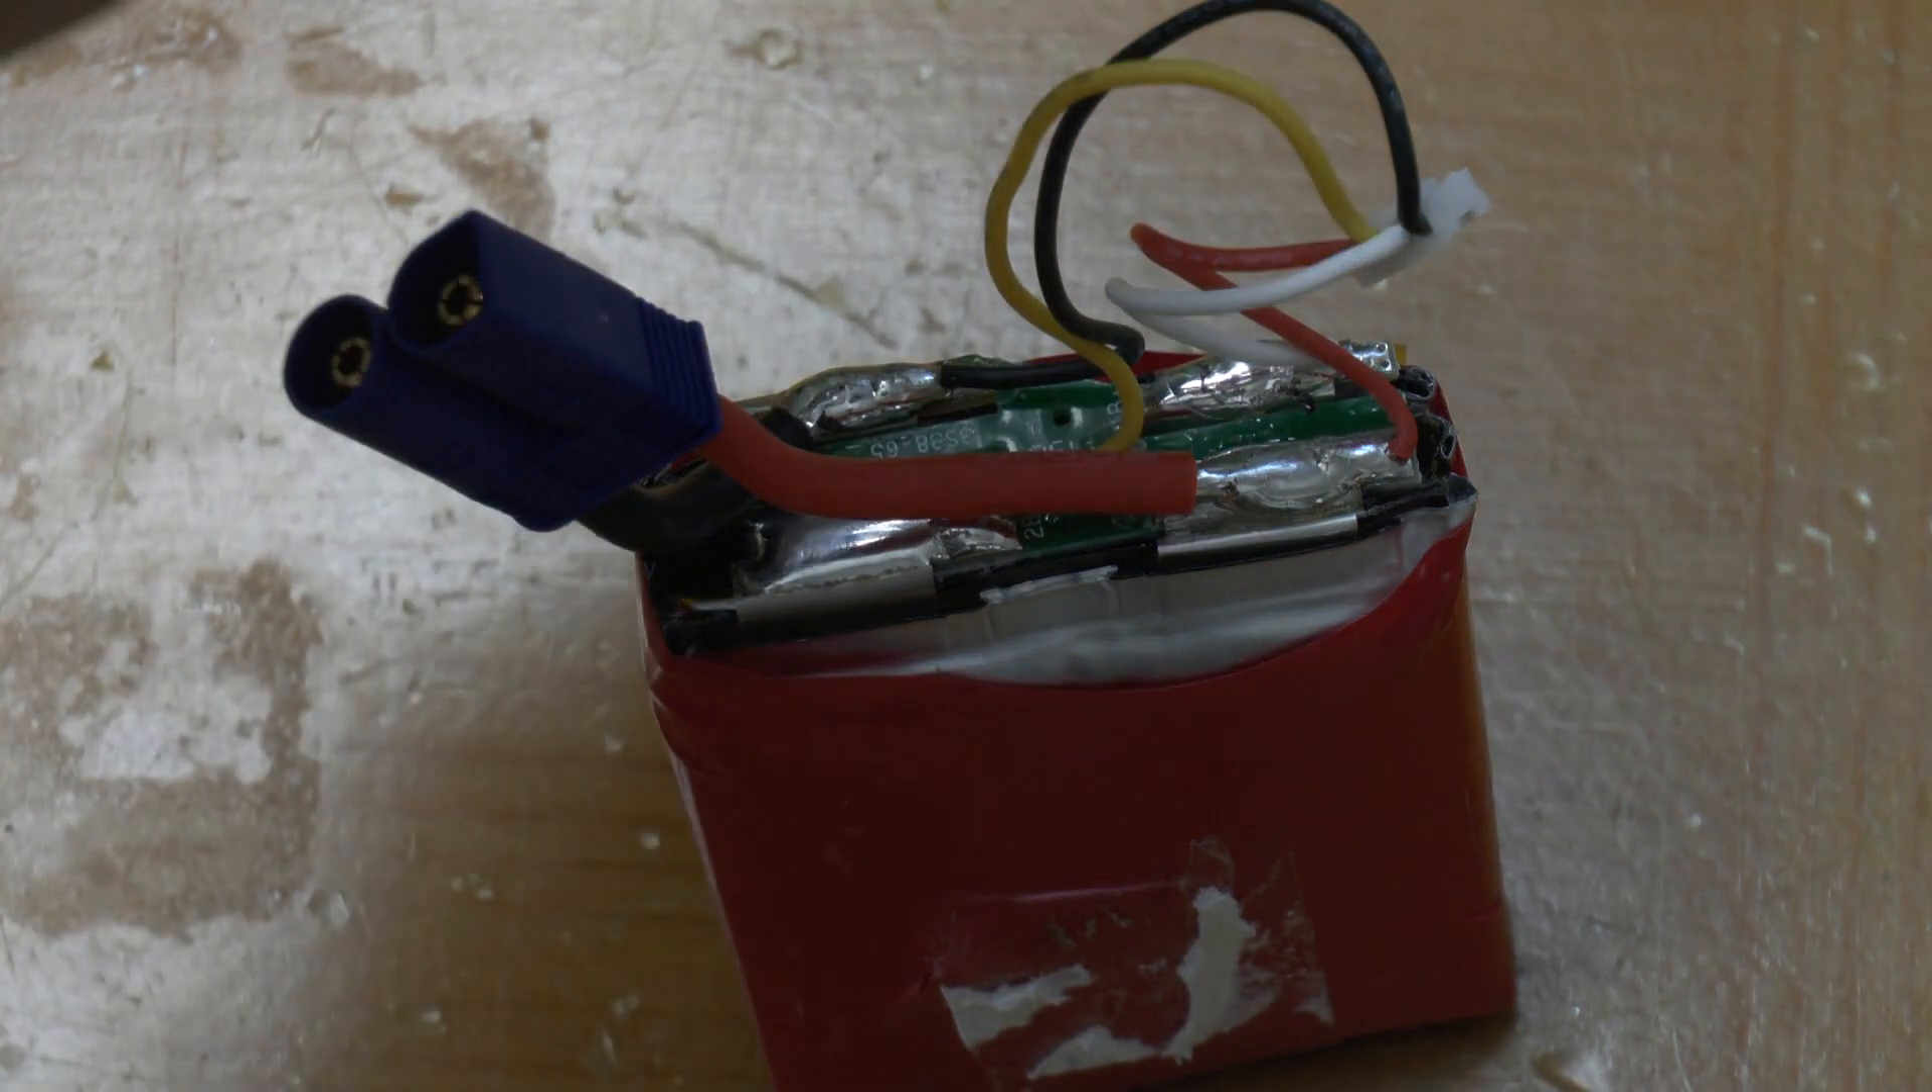With the end wrapper off you can see that the cells are actually connected with a circuit board and your balance cable then connects in between.